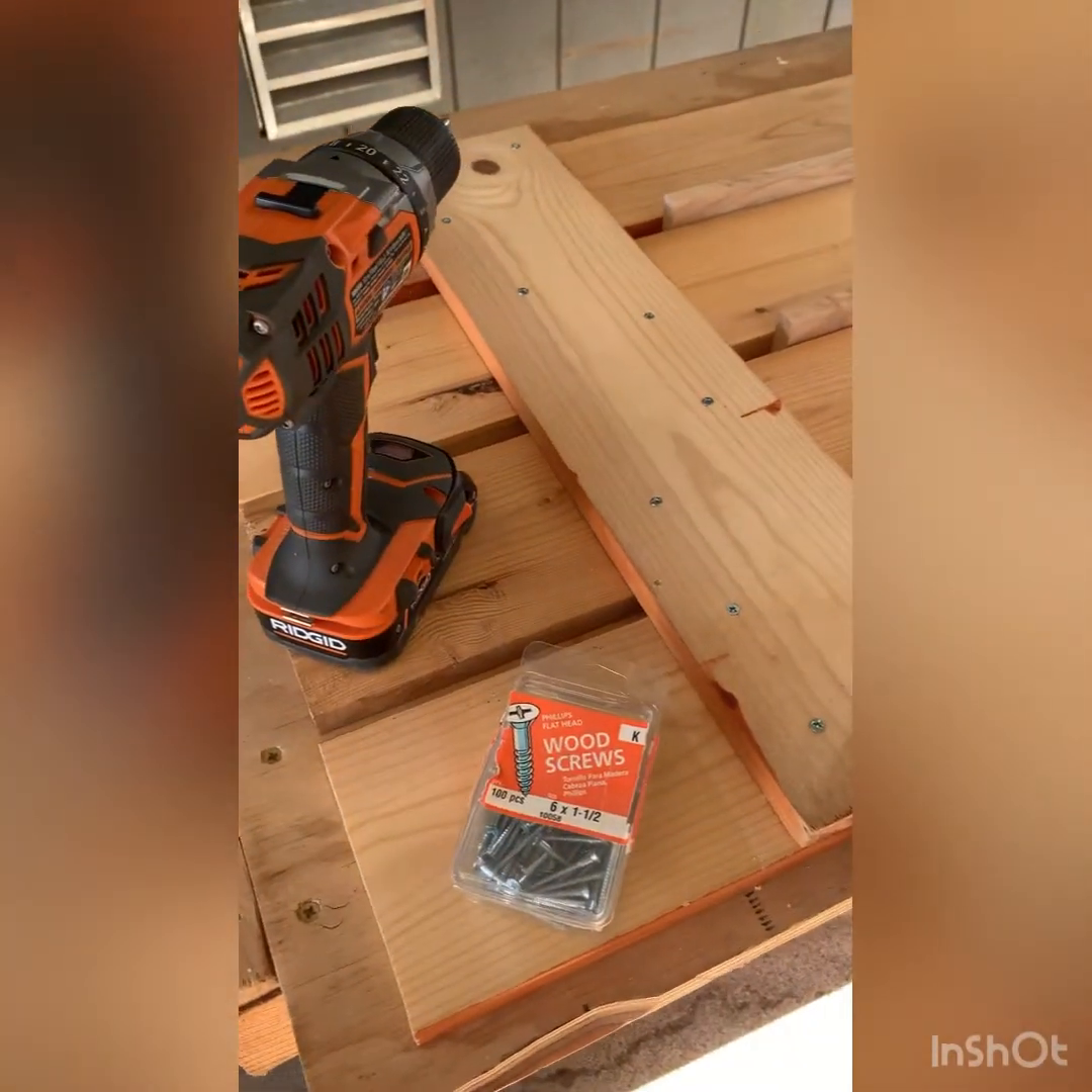Alright I got the first section screw down I just used one and a half inch wood screws and I don't think they're gonna go through to the other side I hope not.